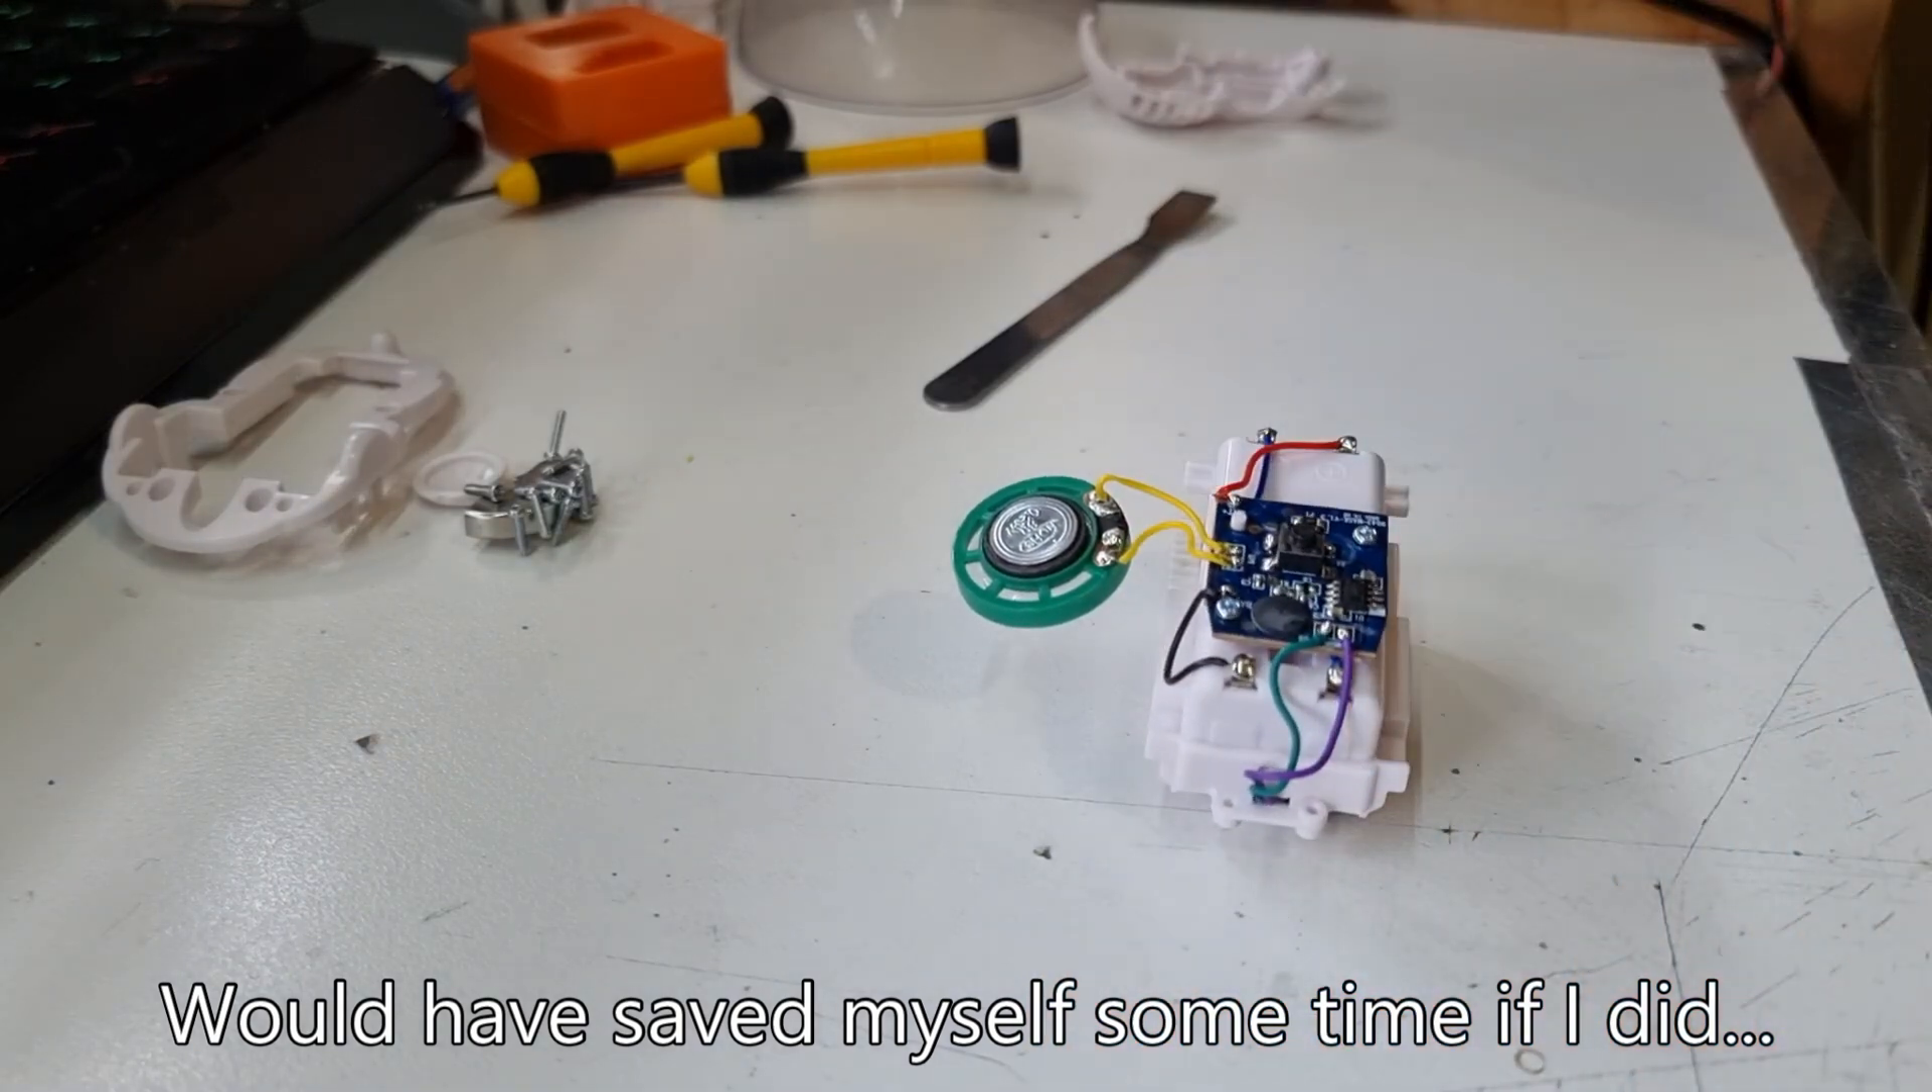So each side of the speaker is connected okay so speaker is hooked up properly.